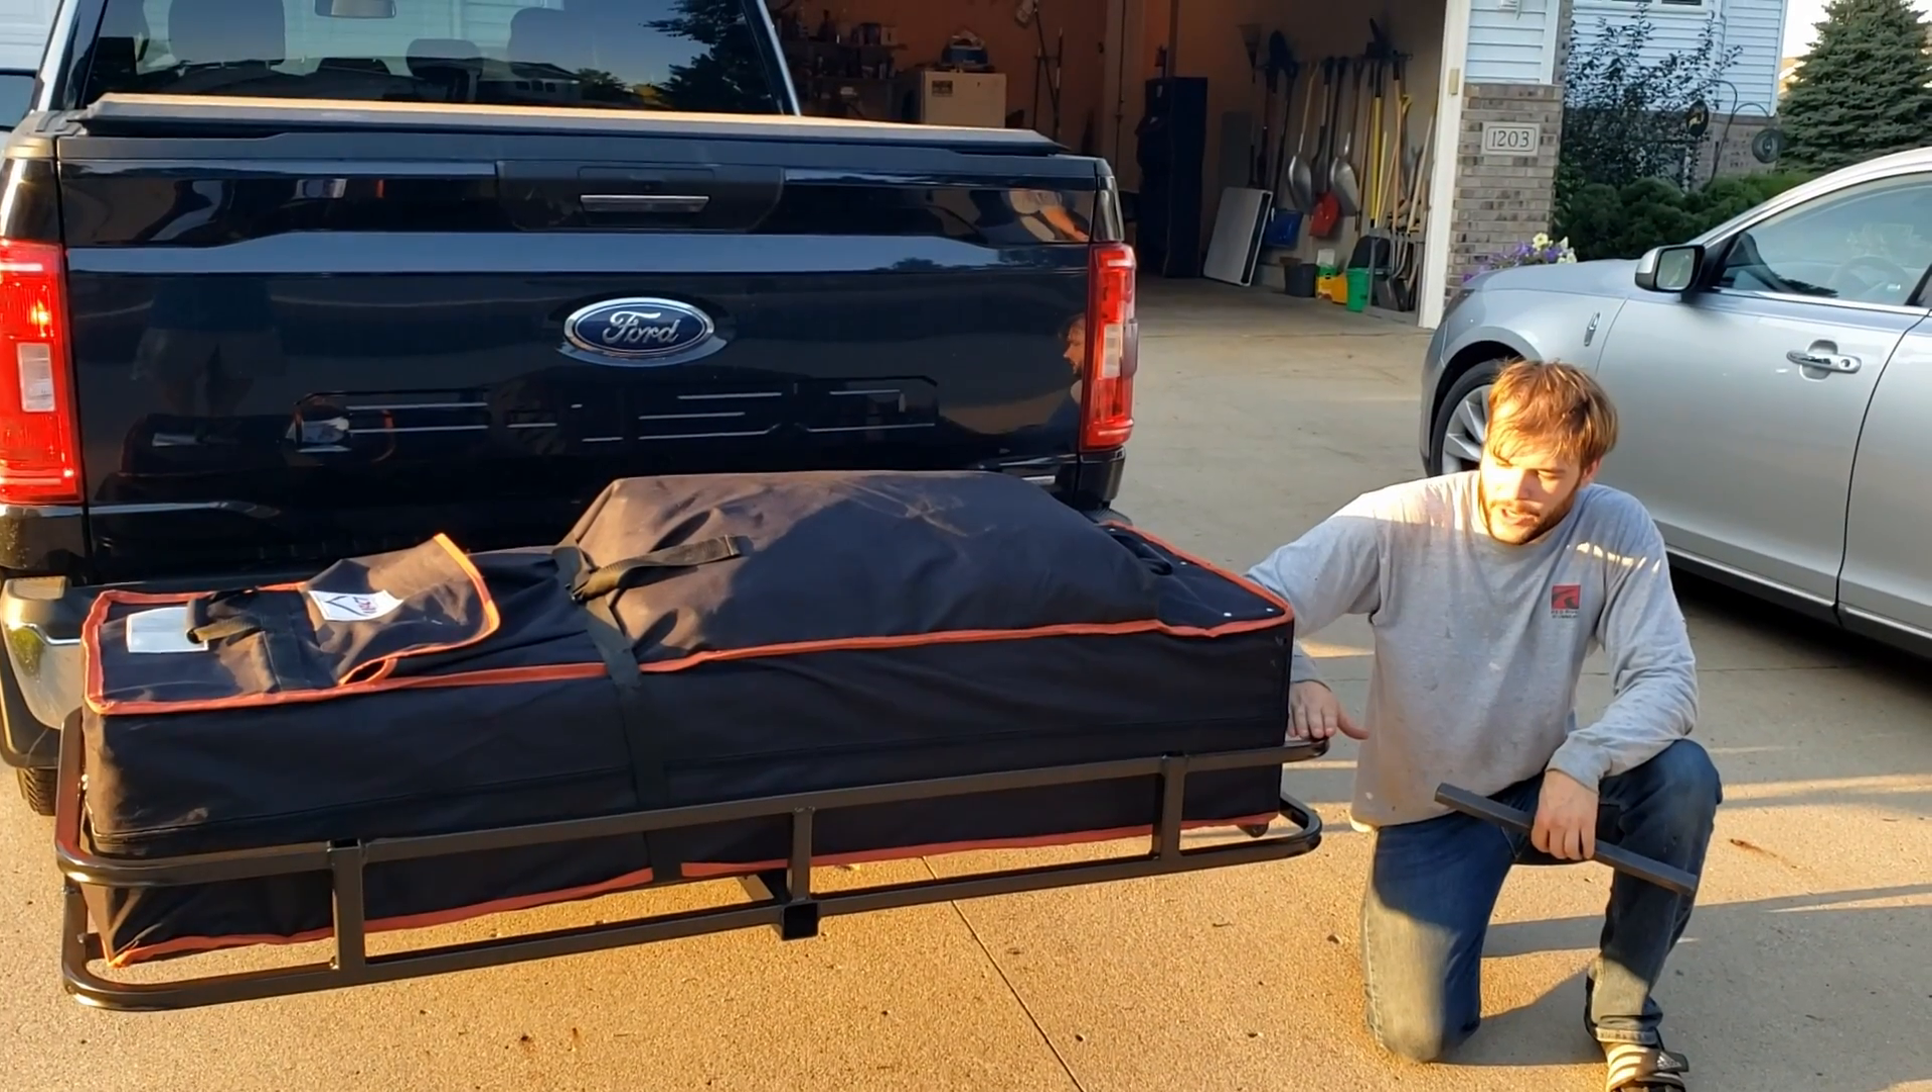So we got the receiver hitch carrier all finished up.